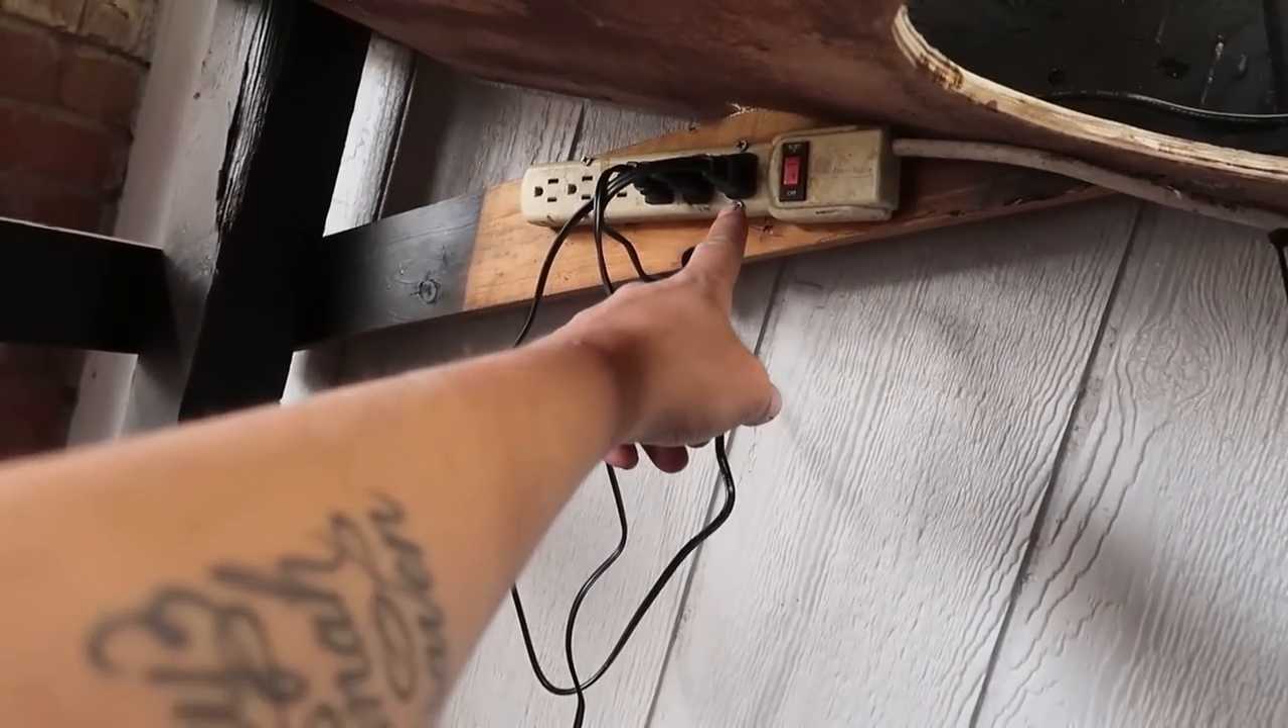I got a power strip mounted up over here to plug everything in.